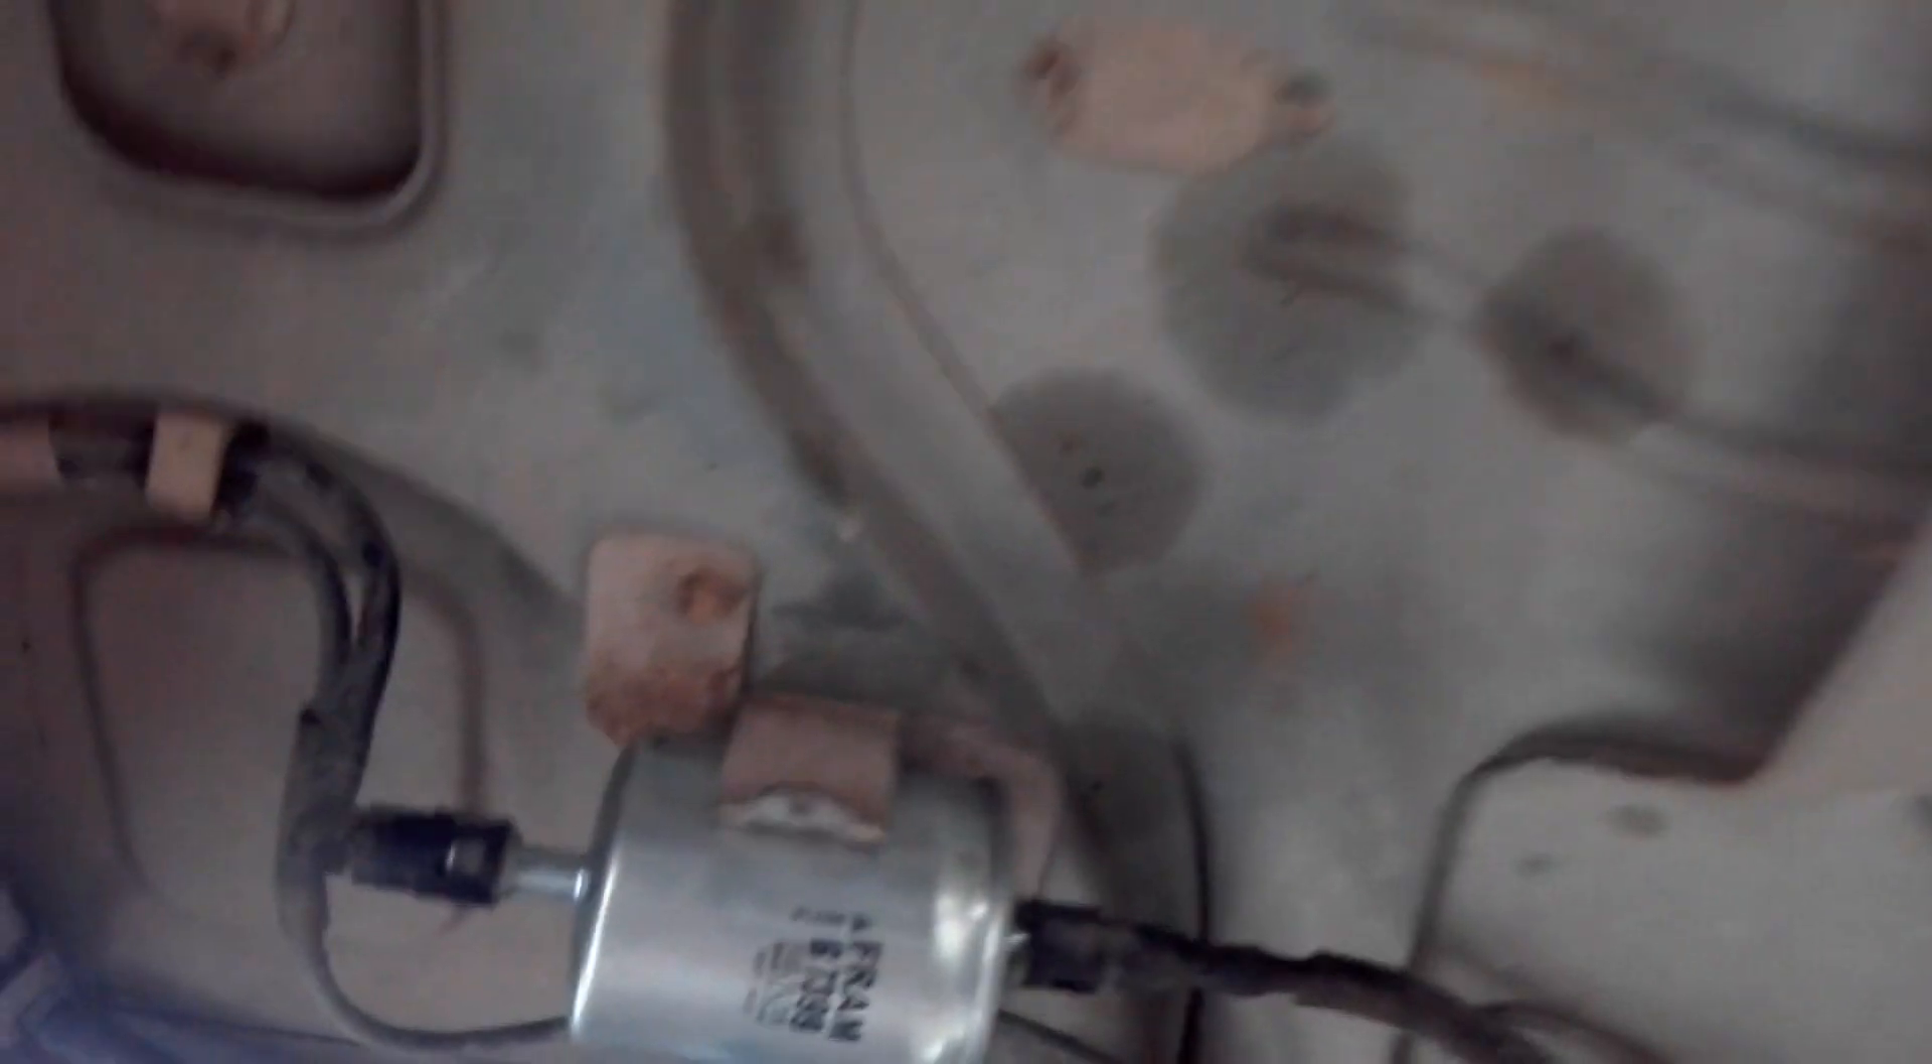Ya está colocado el filtro nuevo.